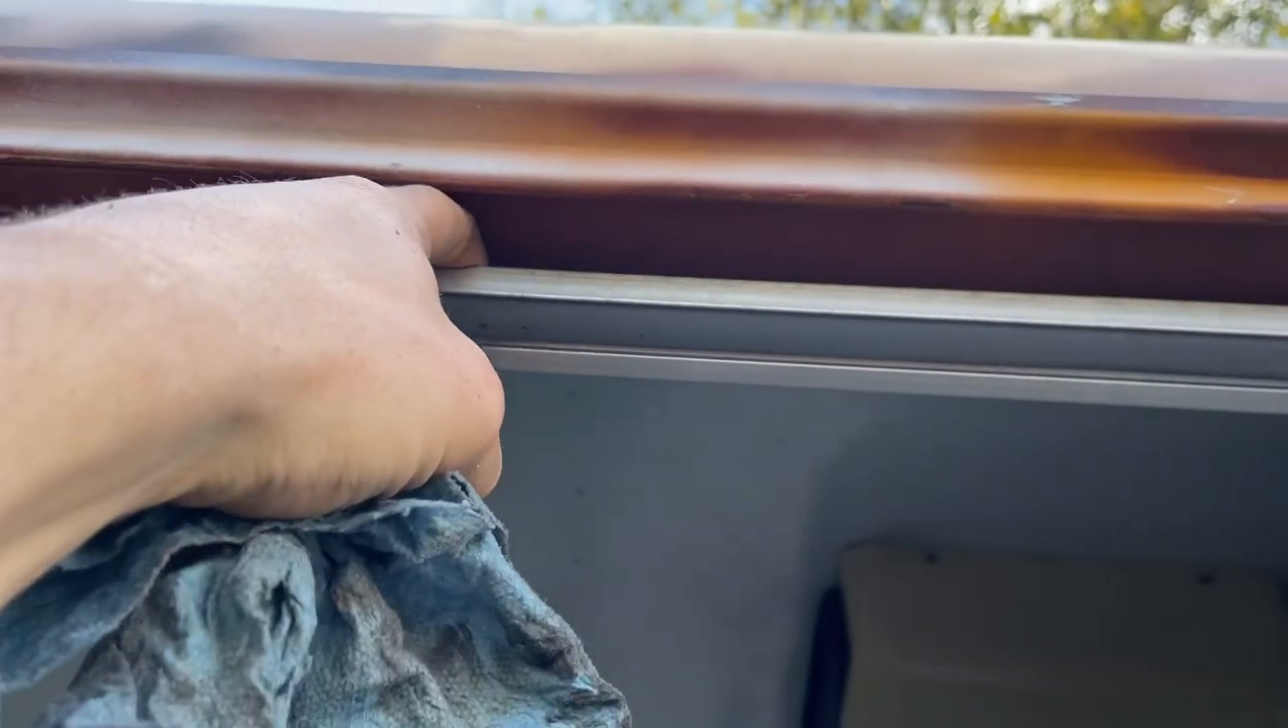There's a pretty big gap at the top that we'll have to get some foam for.